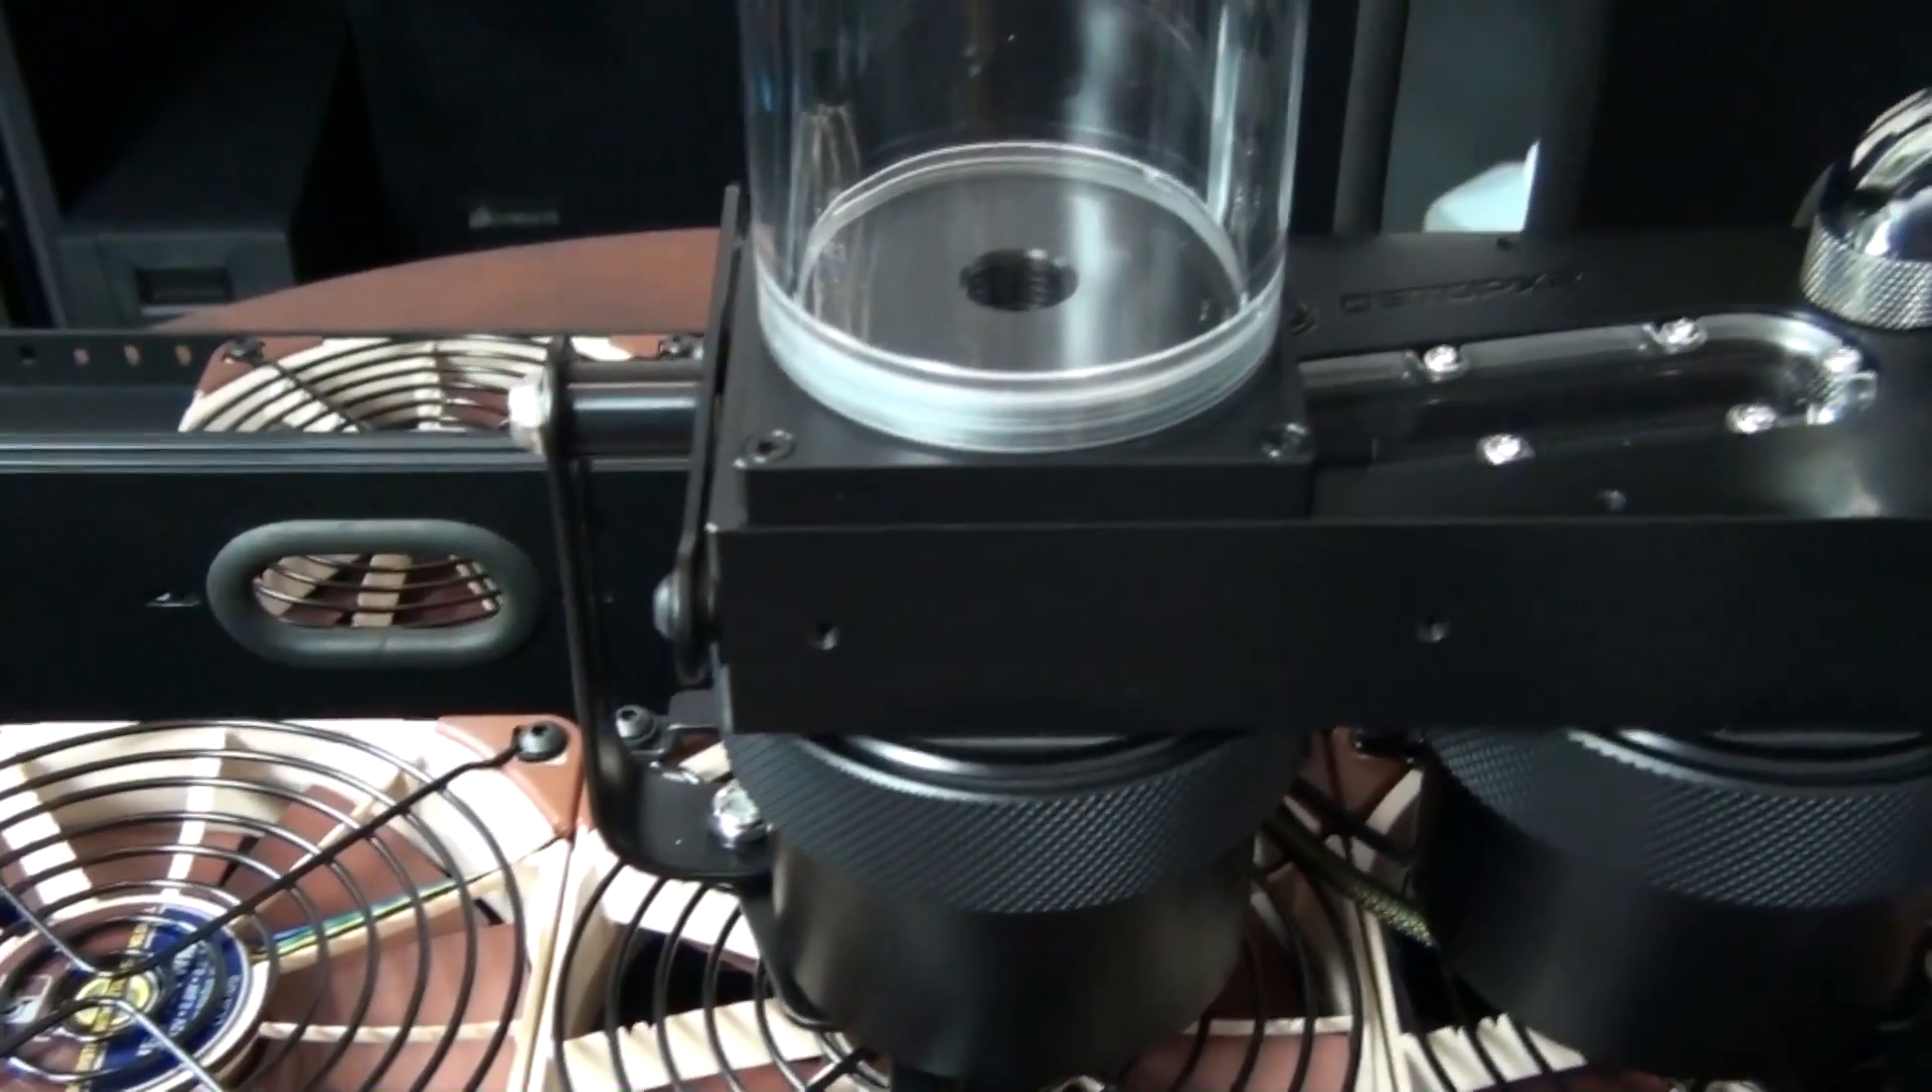I've also installed the dual pump and reservoir configuration.